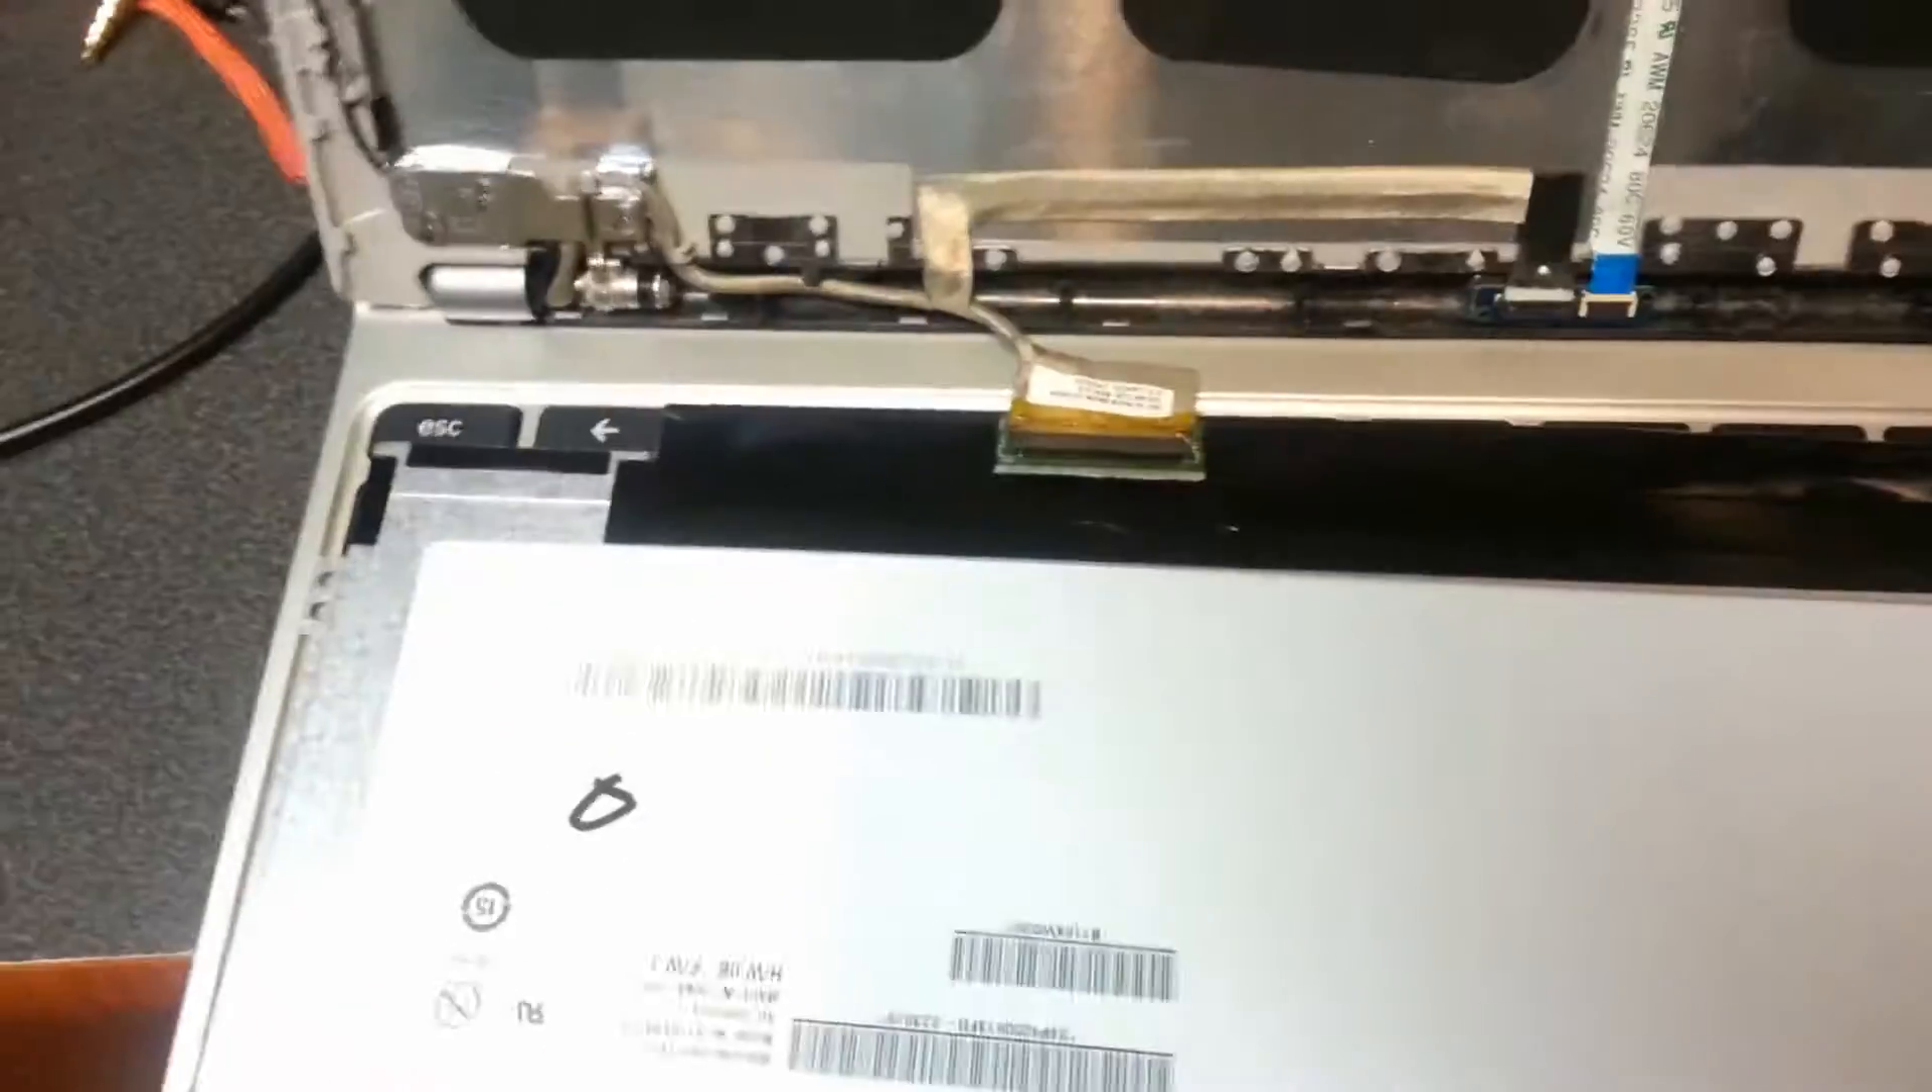Now we've removed the display and kind of laid it down on the keyboard.